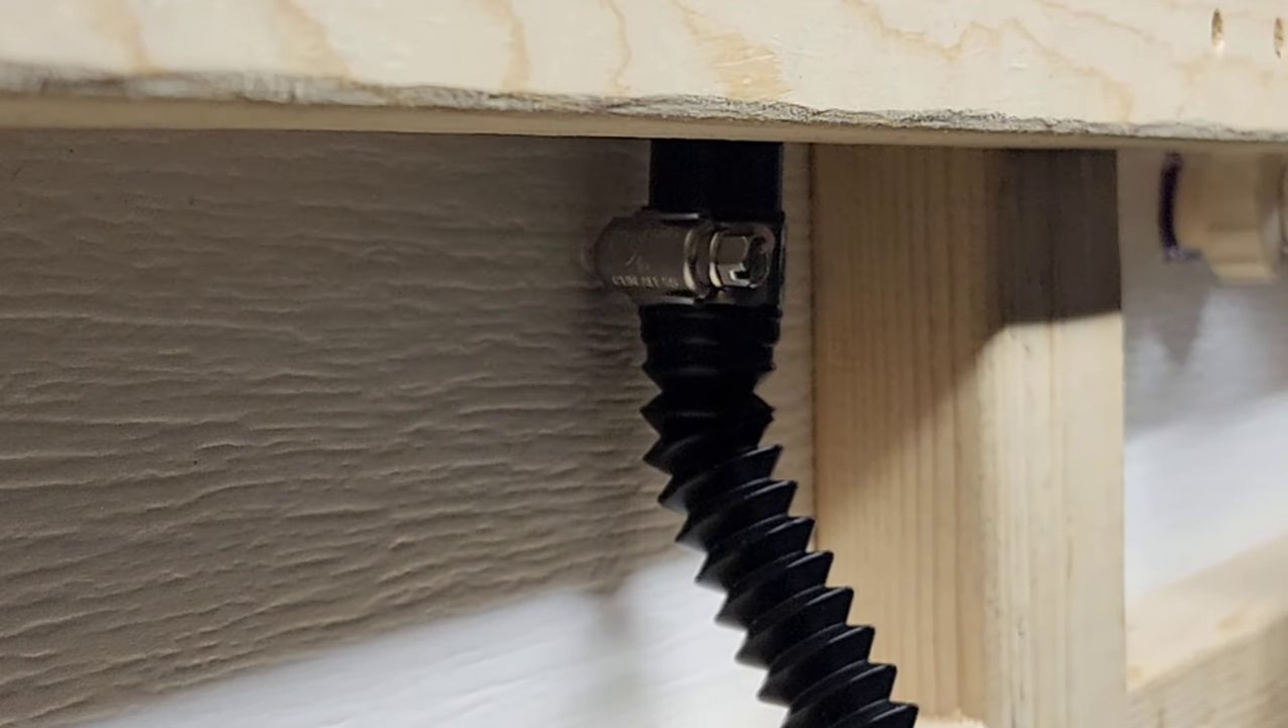Attached an expandable hose that came with the fogger. Tightened it down with a hose clamp.